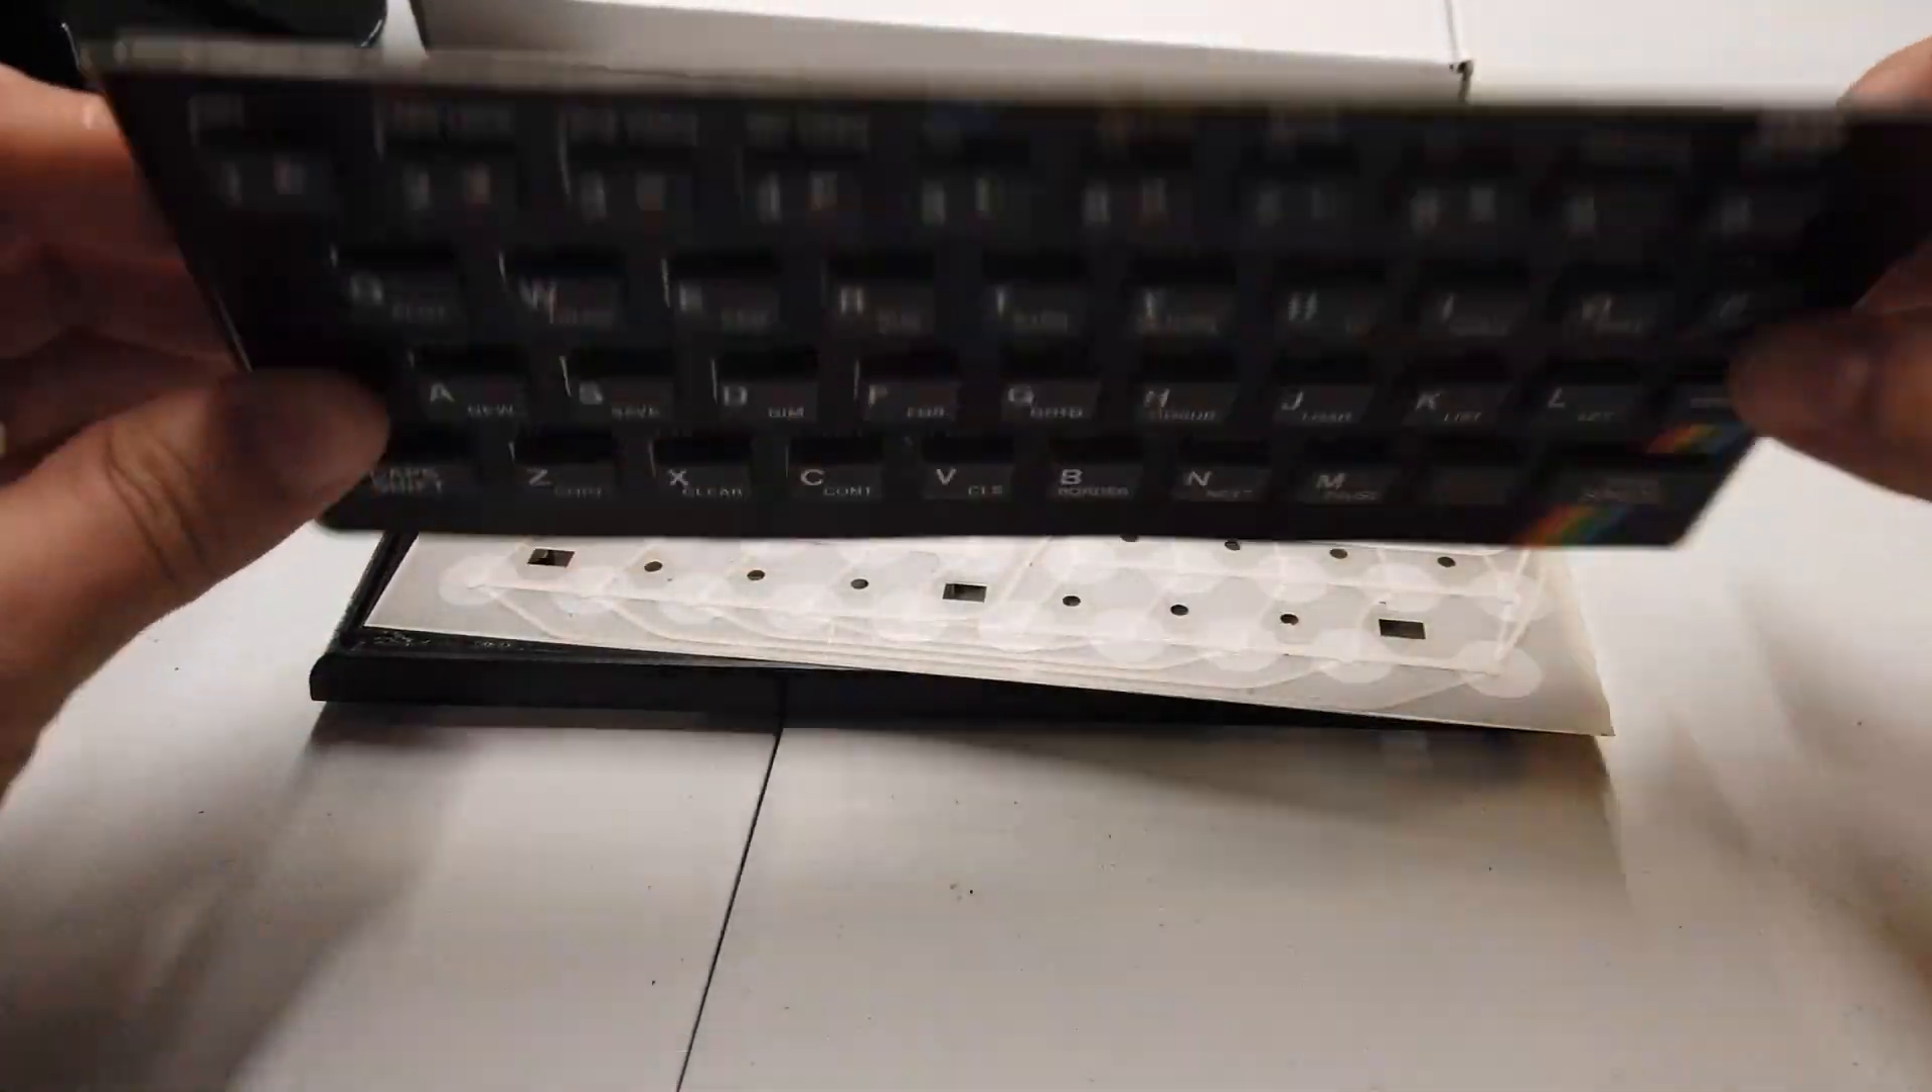So here it is the rubberized keyboard and aluminium fascia plate removed and here is the old rather fragile snappy keyboard ribbon cable membrane.